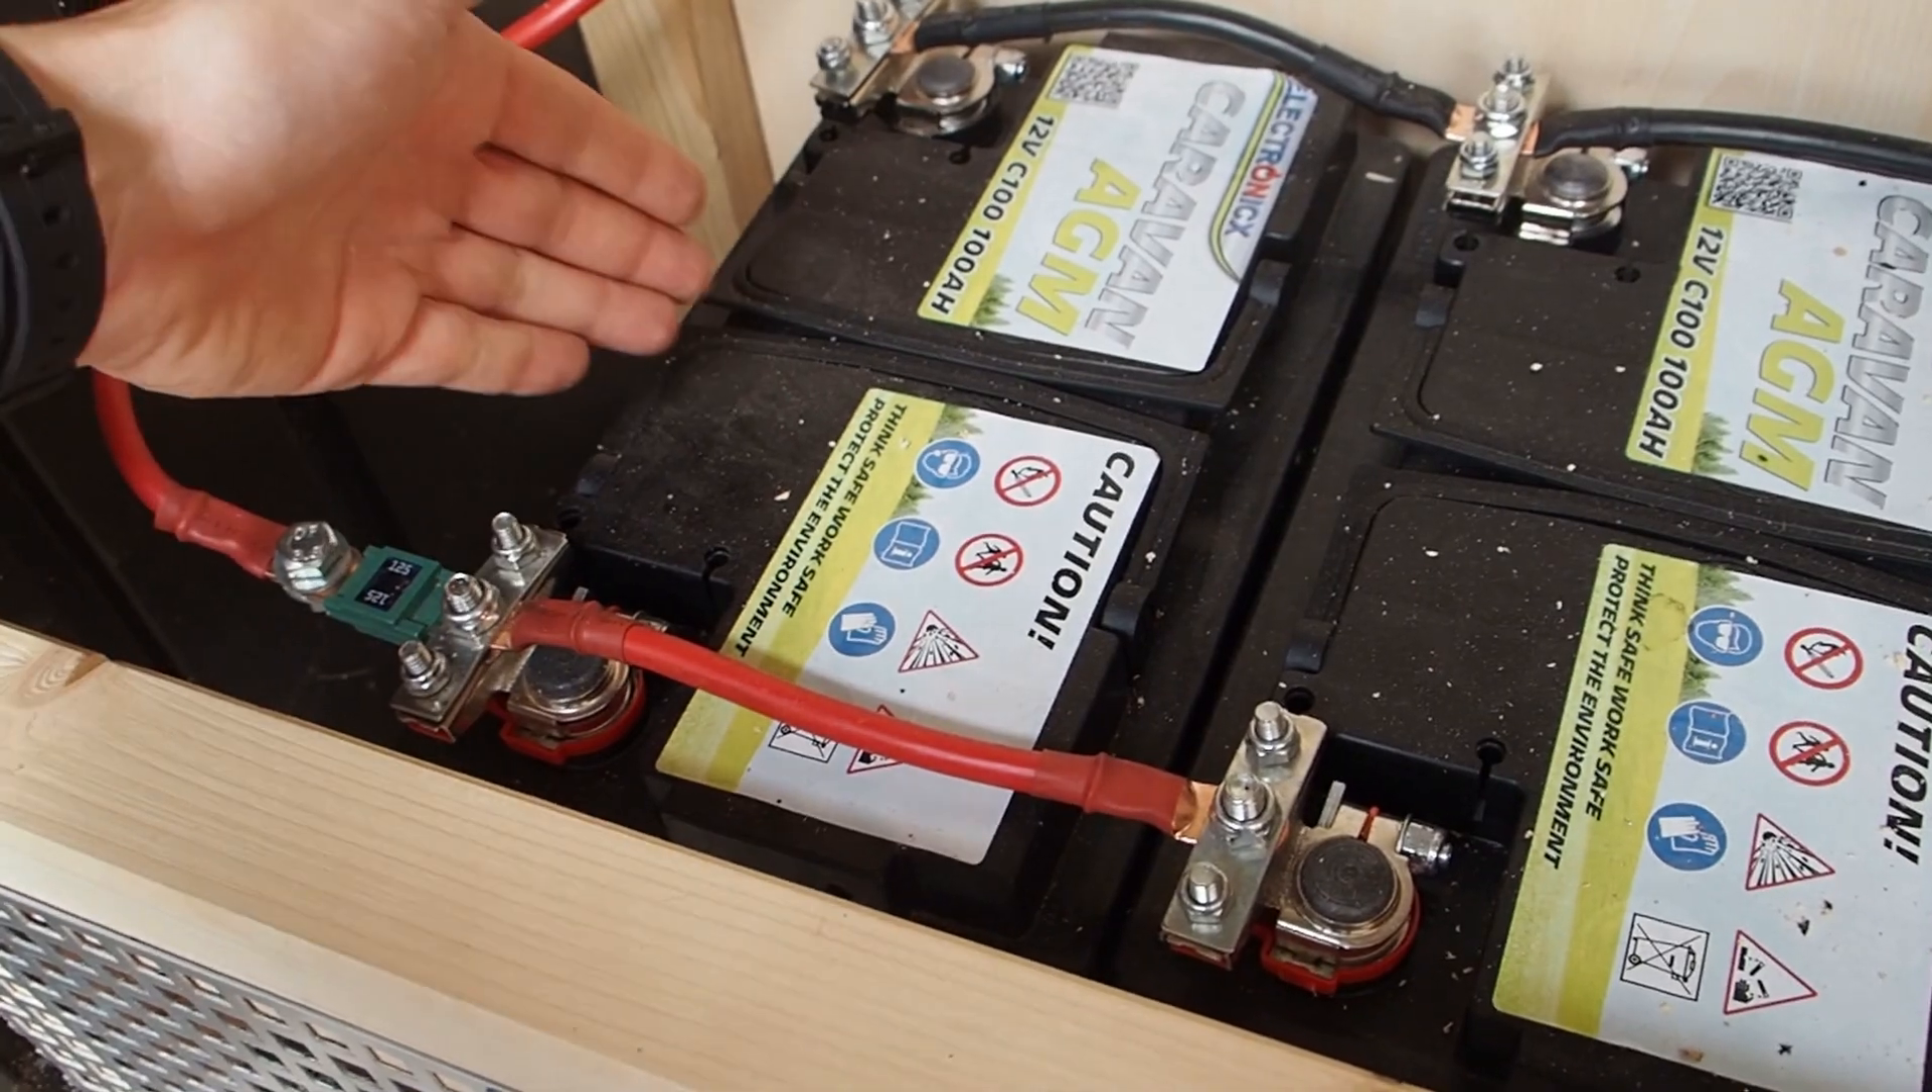Now I still have to protect the terminals here with some insulation tape so that nobody can accidentally make a short here in between.